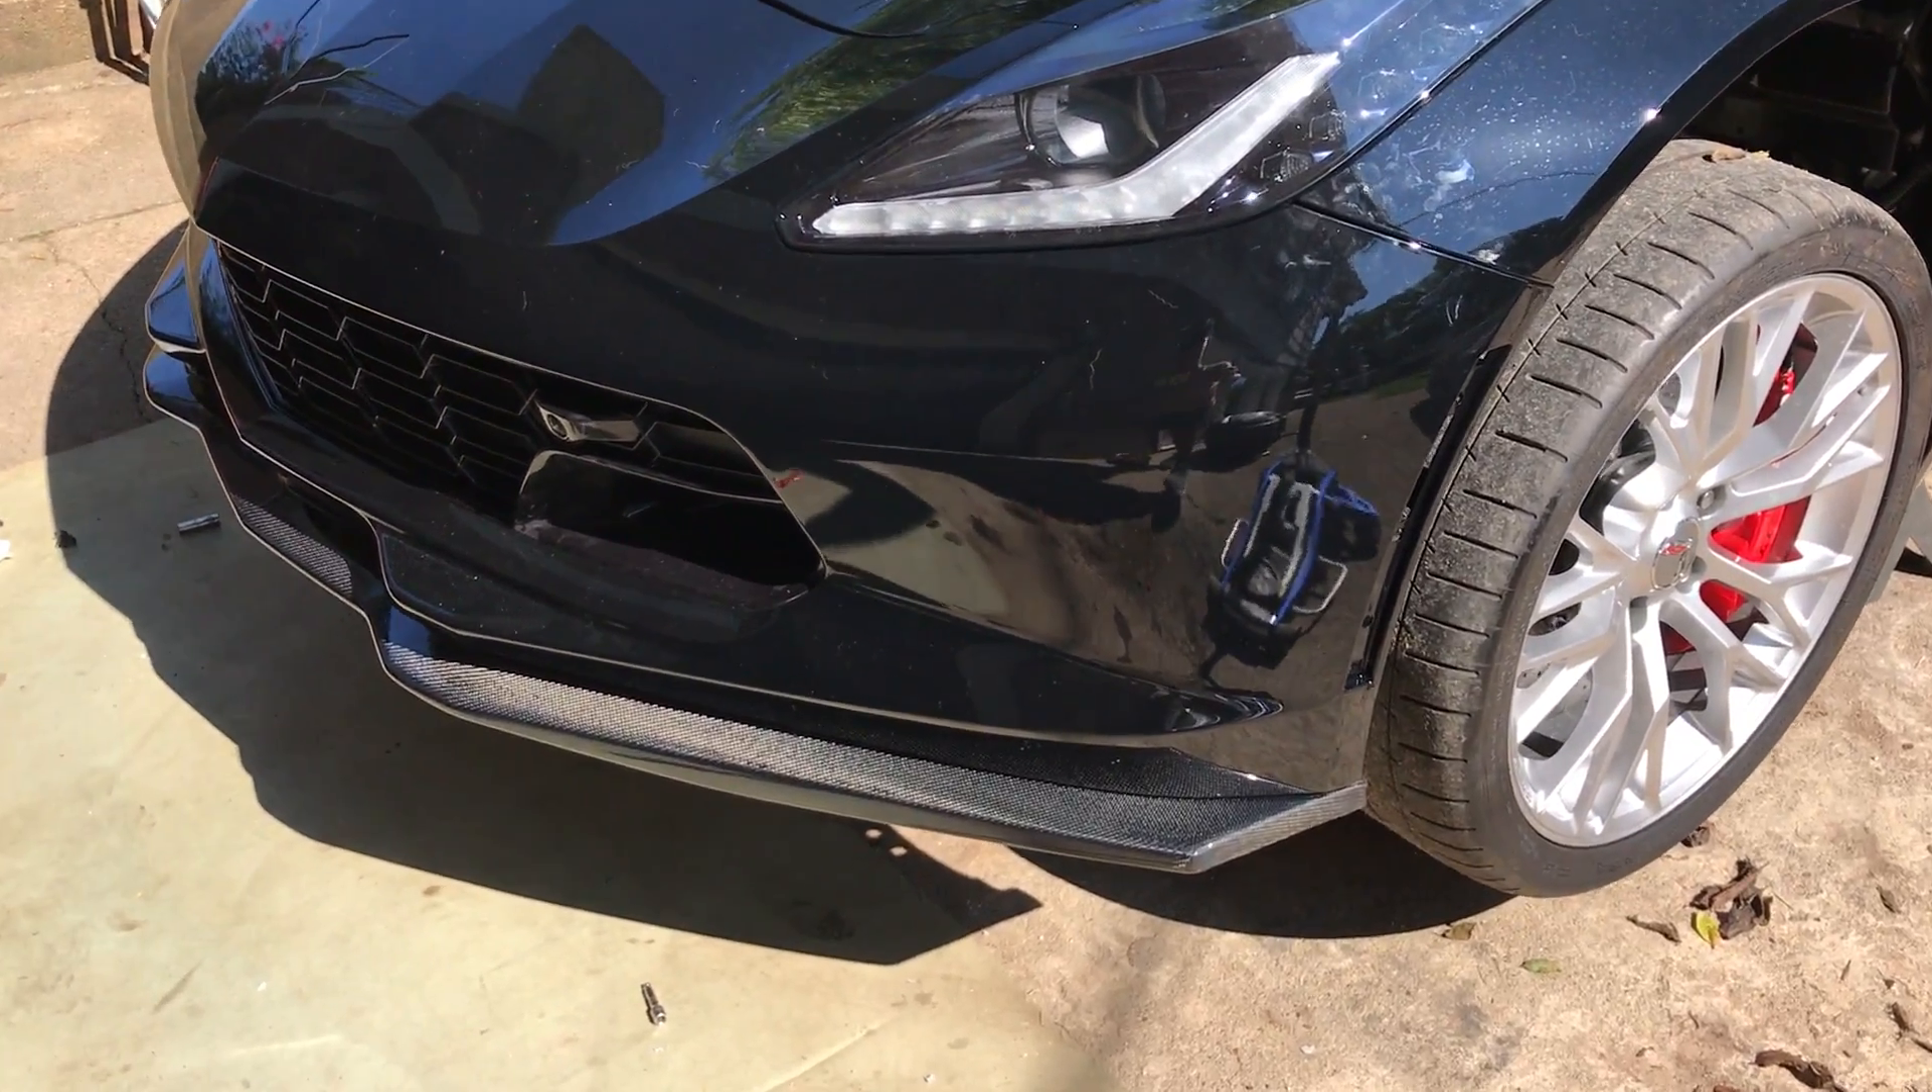The lip is finally on.